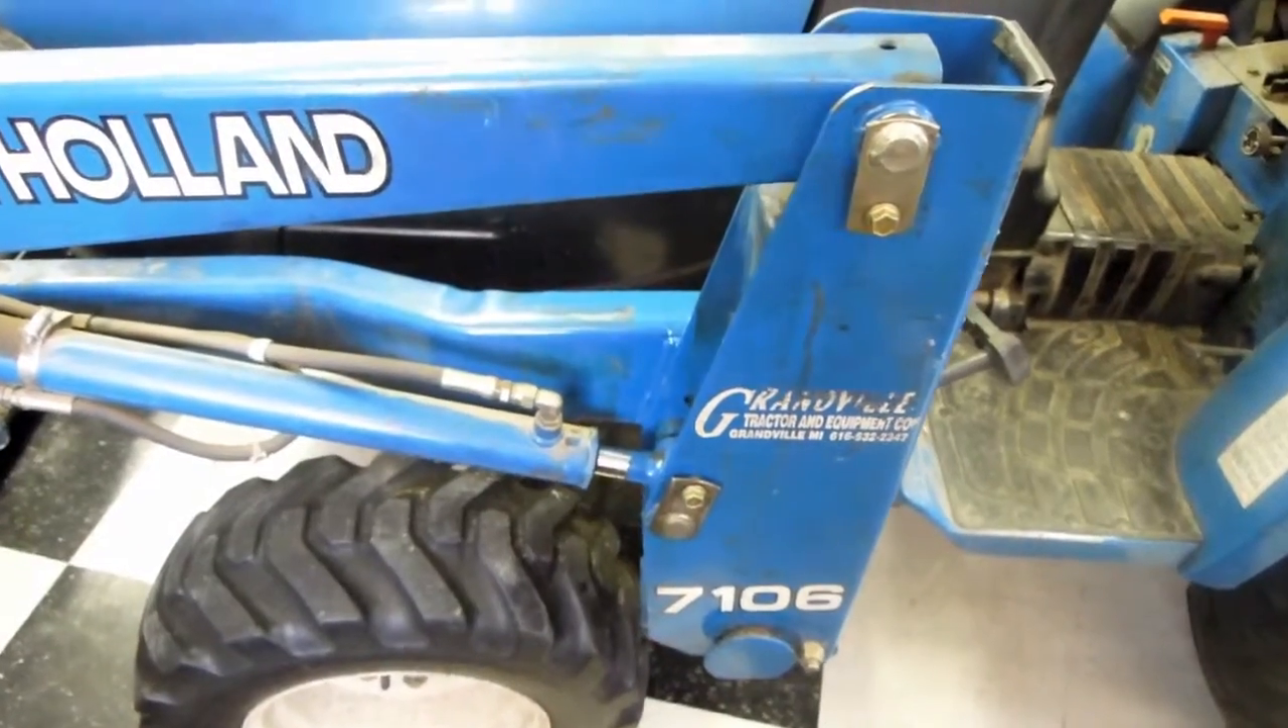Well, here's the finished product. I painted the loader frame yesterday. I let it dry overnight and then I installed it this morning.